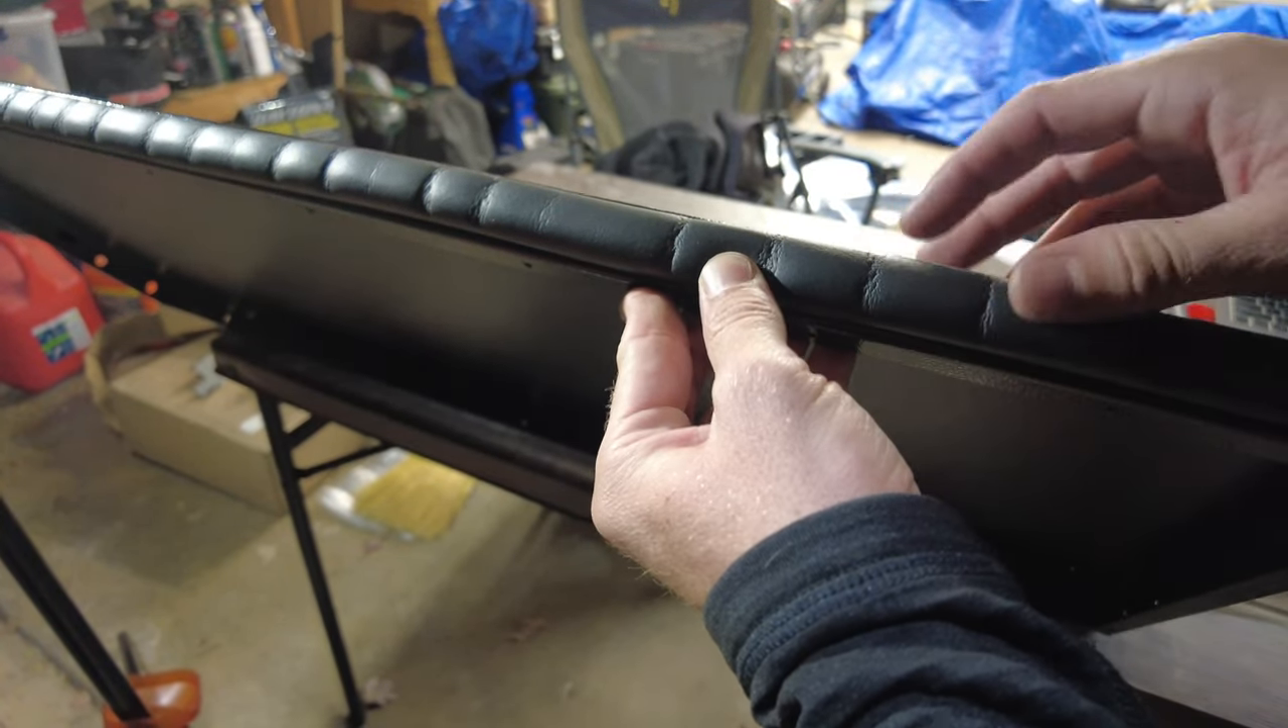You'll see I installed this lining on the large piece. It's this softish cushion material, that's going to be a nice seal for you.